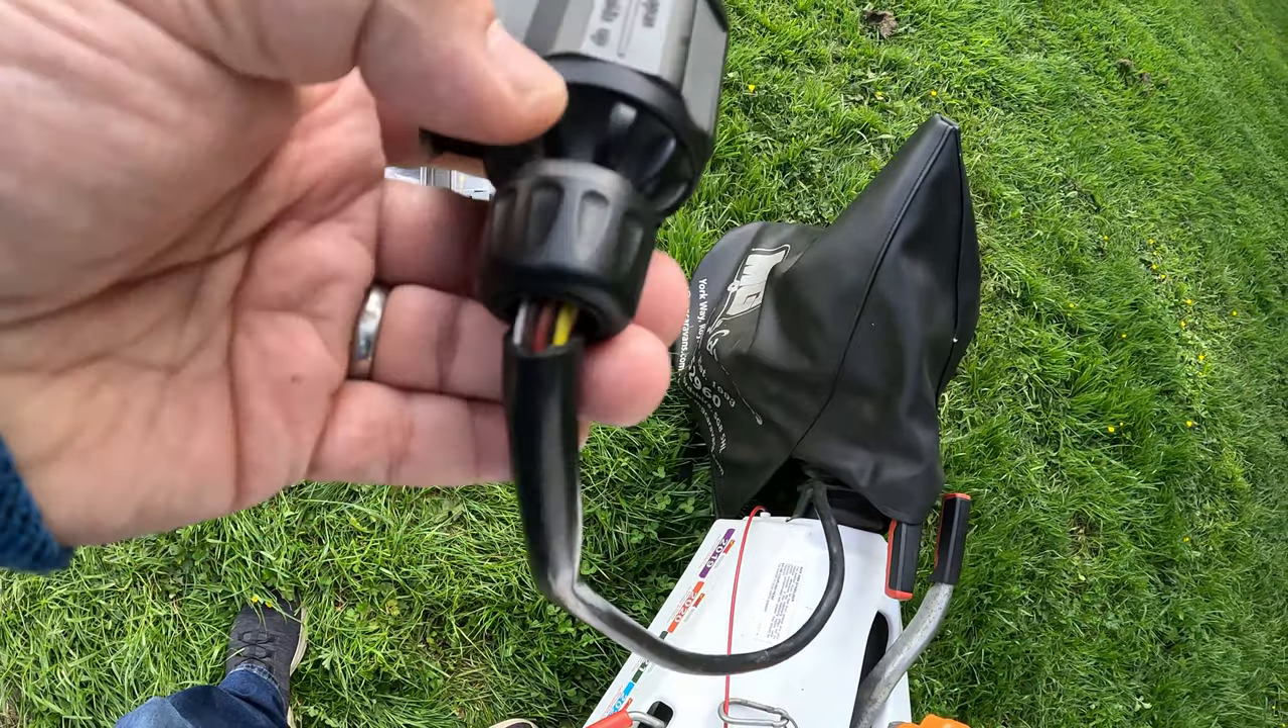You can see the cables are starting to pull out i don't believe this one has an internal clamp in it.